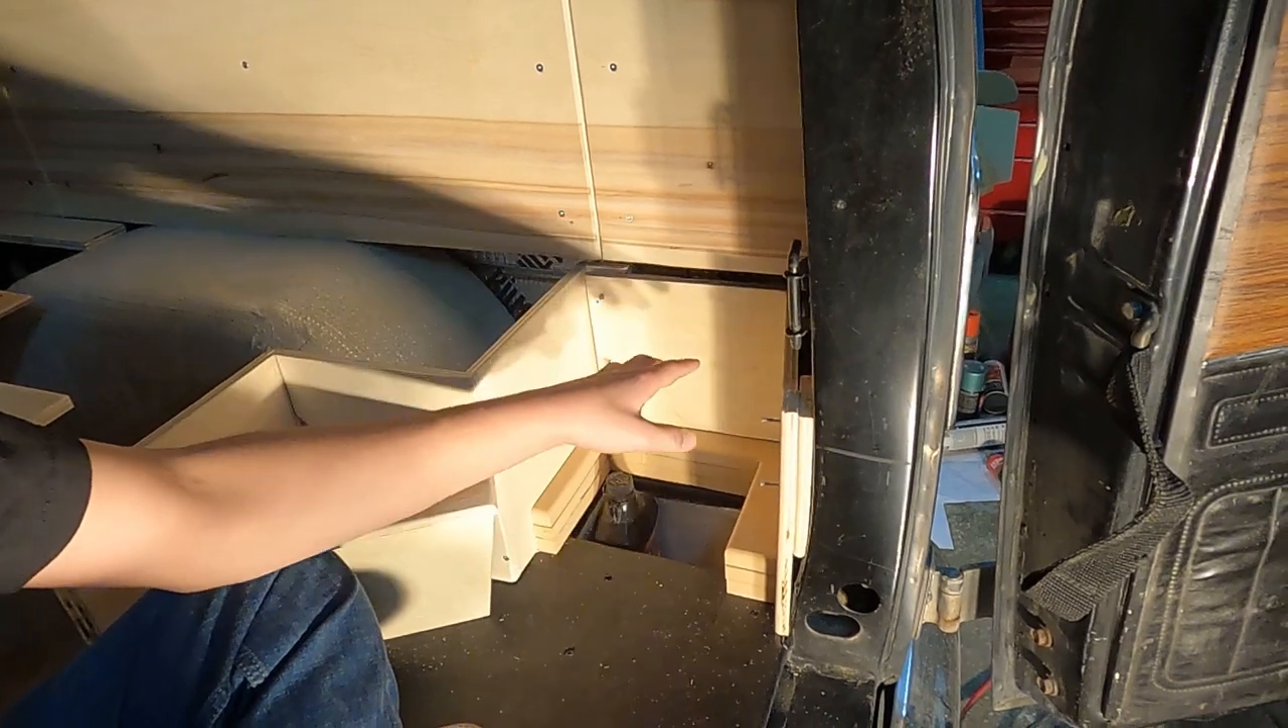The right rear storage compartment is now all framed out.